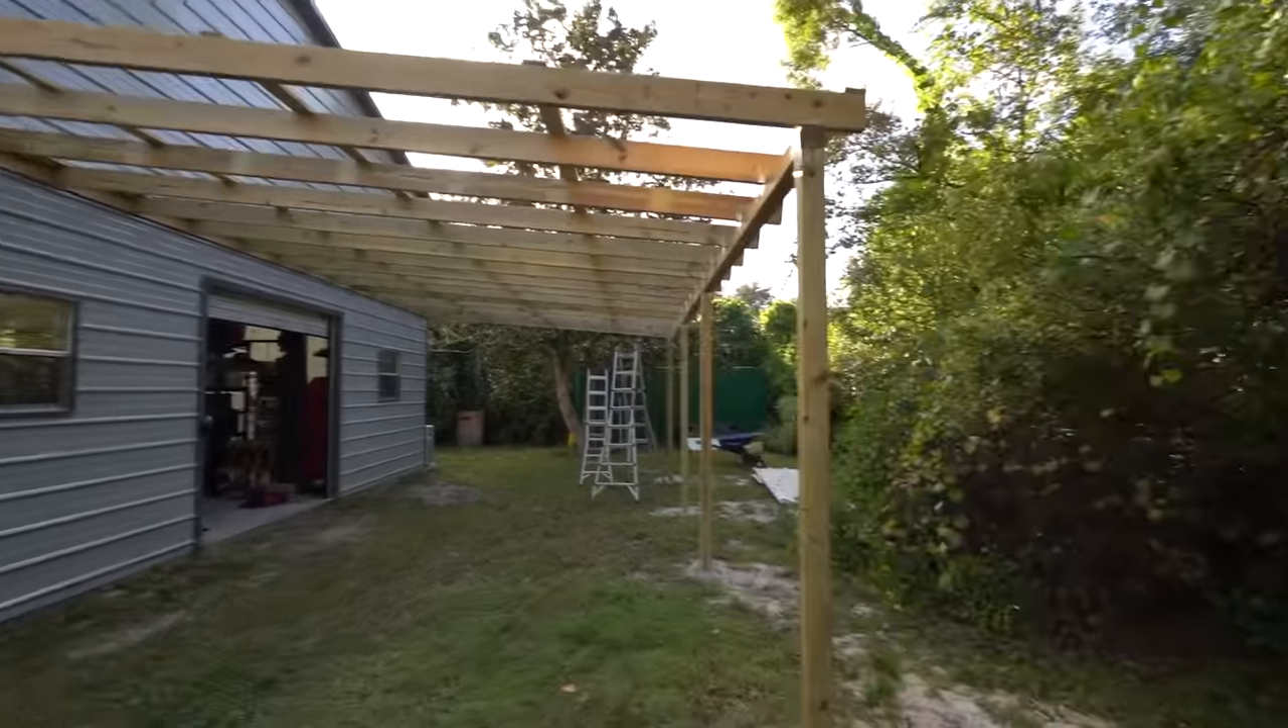We need to put the roof panels on, seal everything up, and then see where we're at.